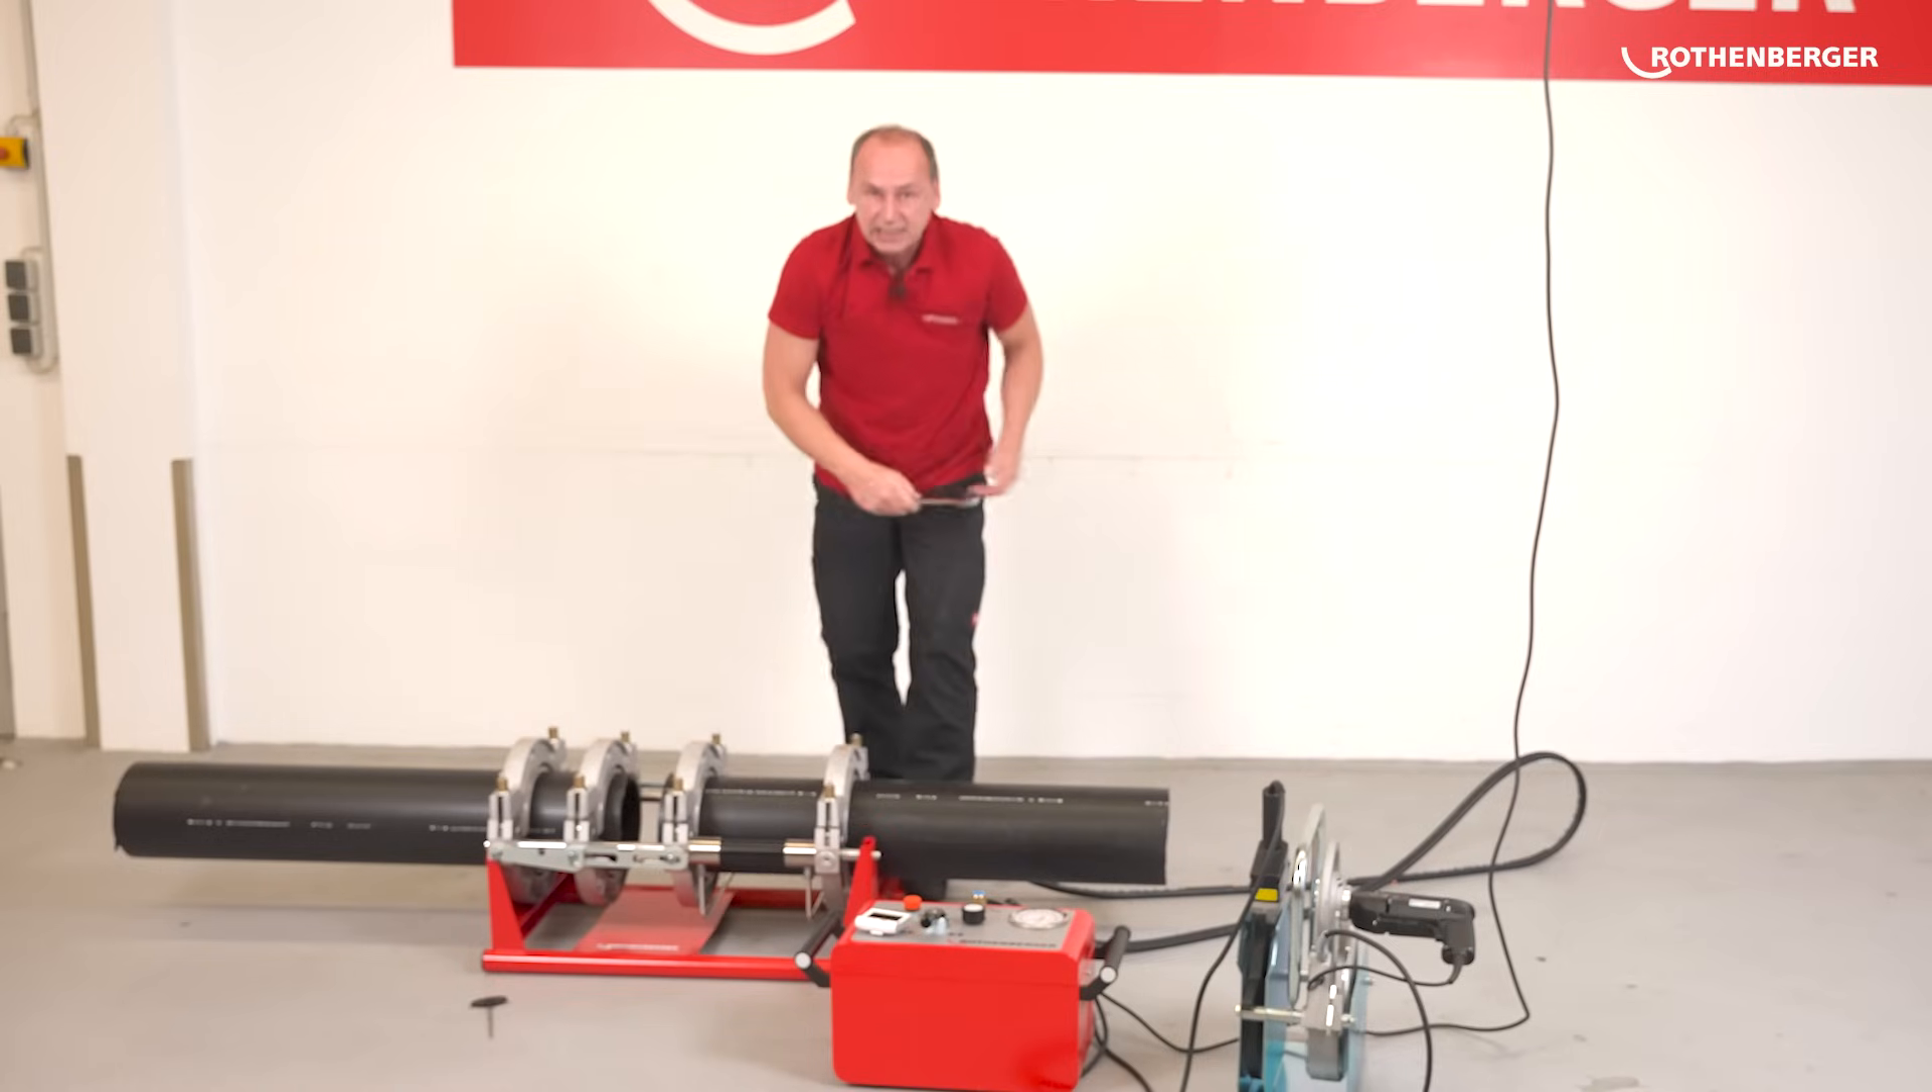So the pipes are now attached.